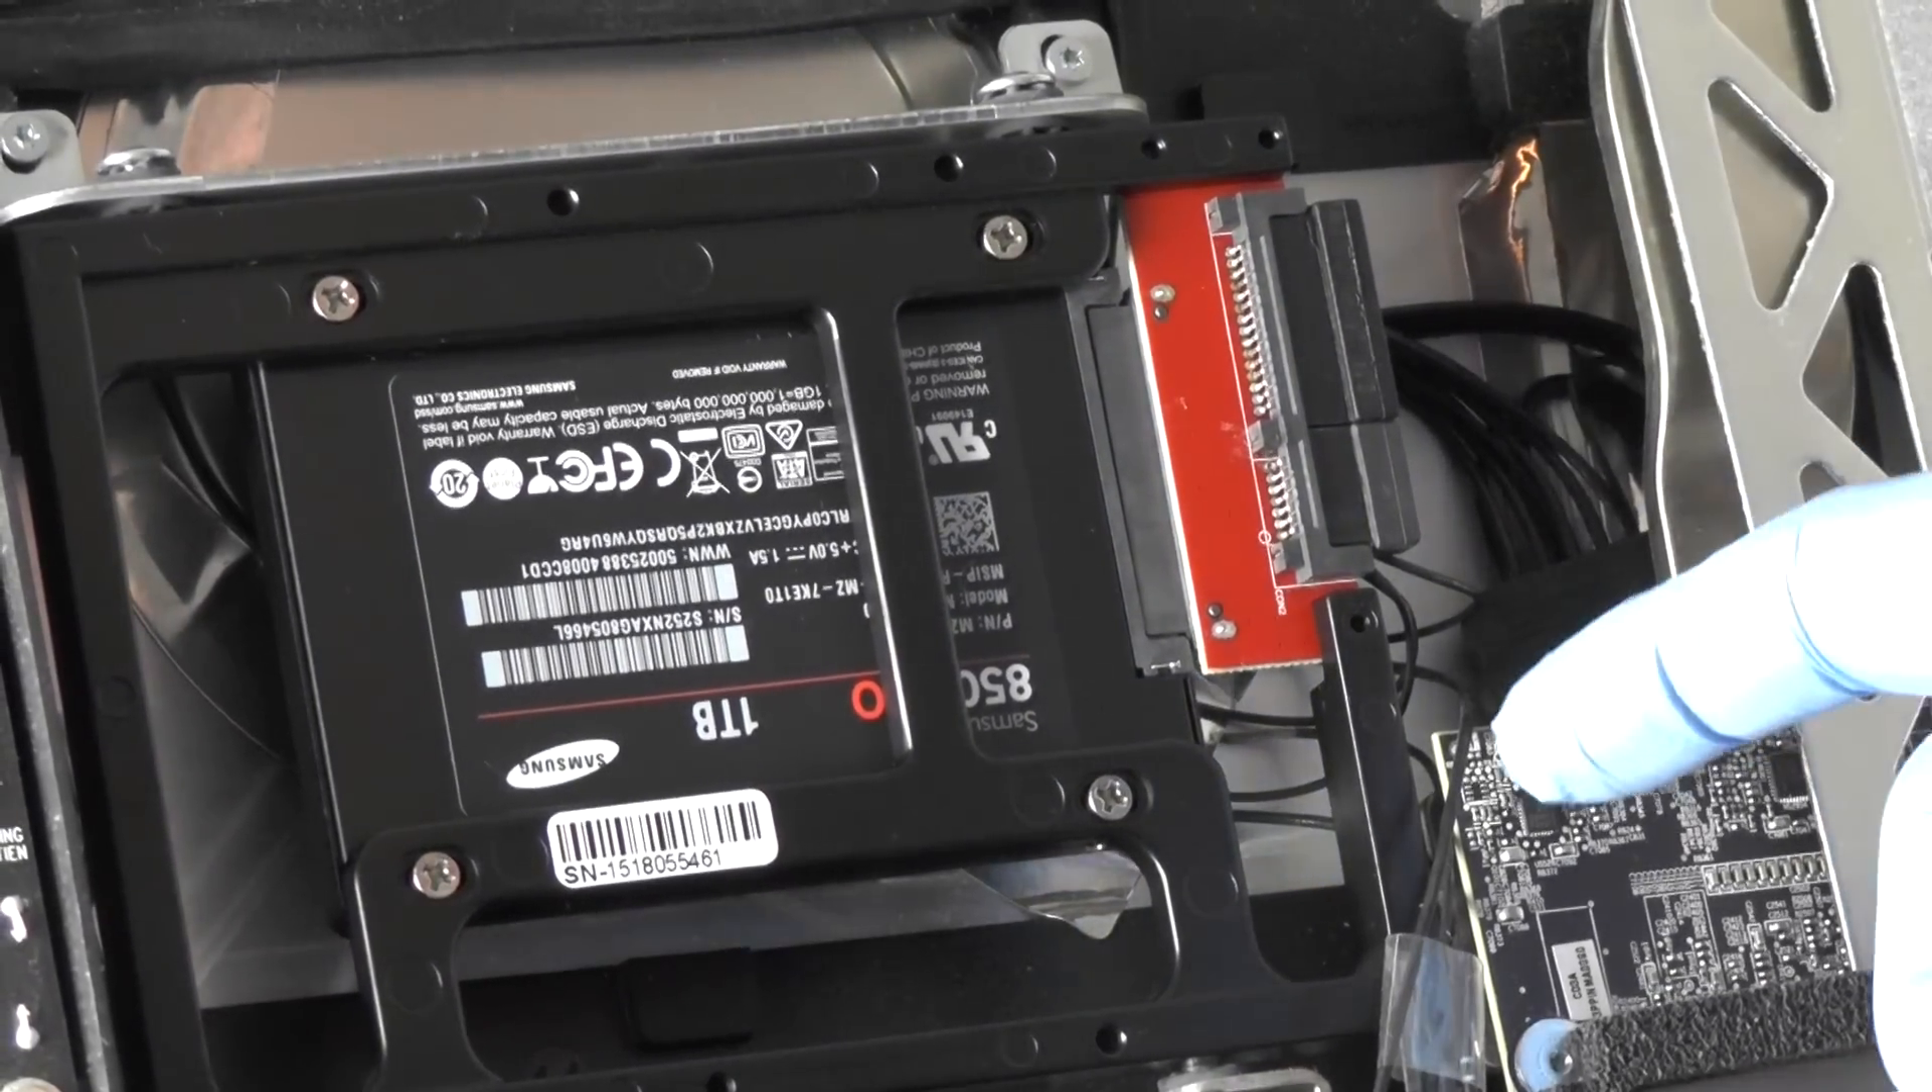We've got the bracket in place, the SSD in place, we've got the OWC adapter on there as well.